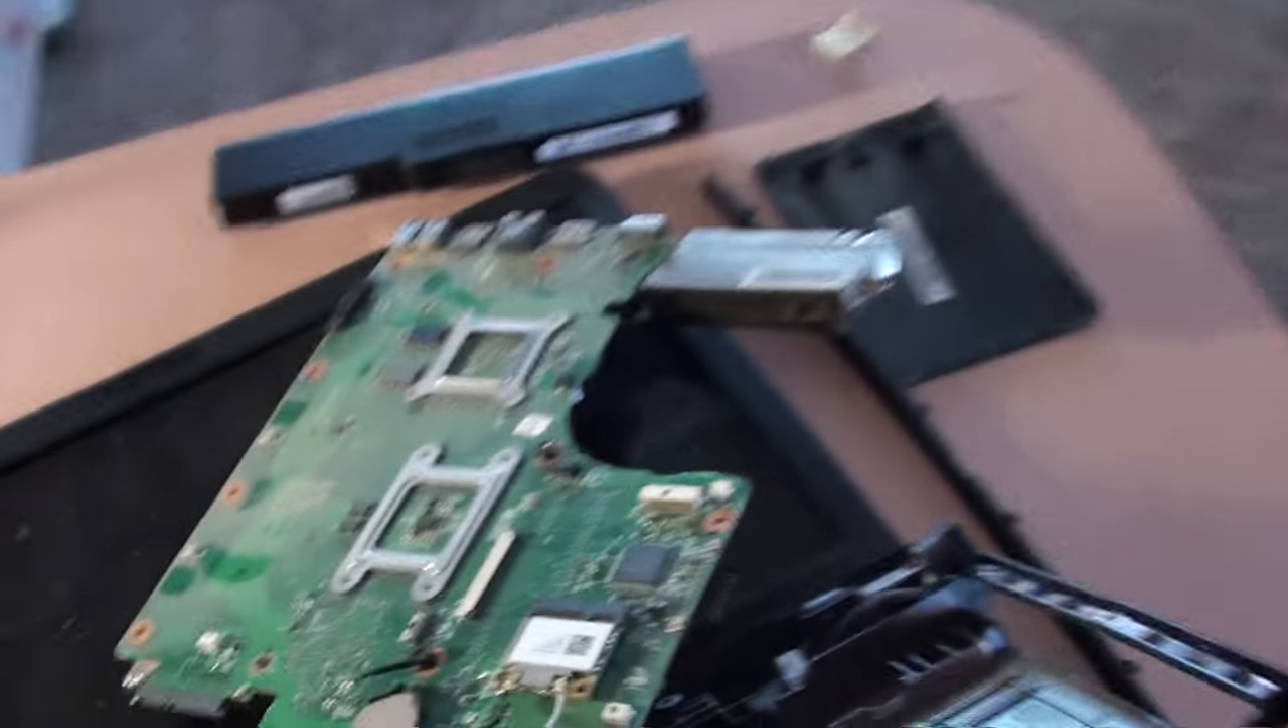Okay, so we've got the main board out.